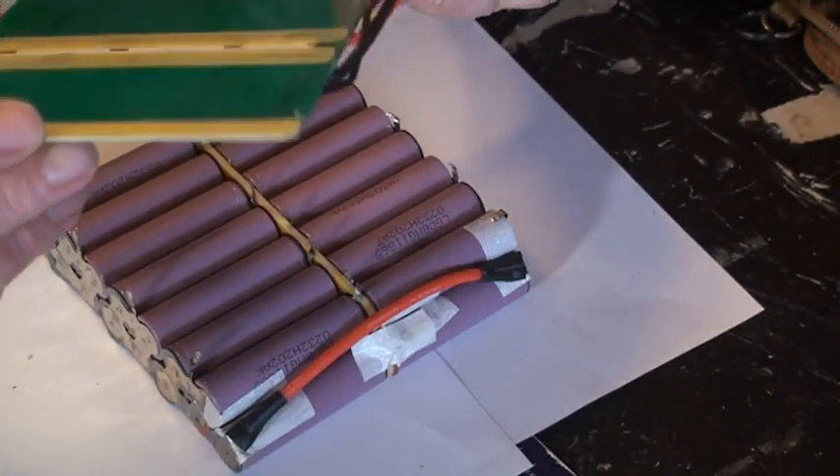There's the battery management board off the batteries.